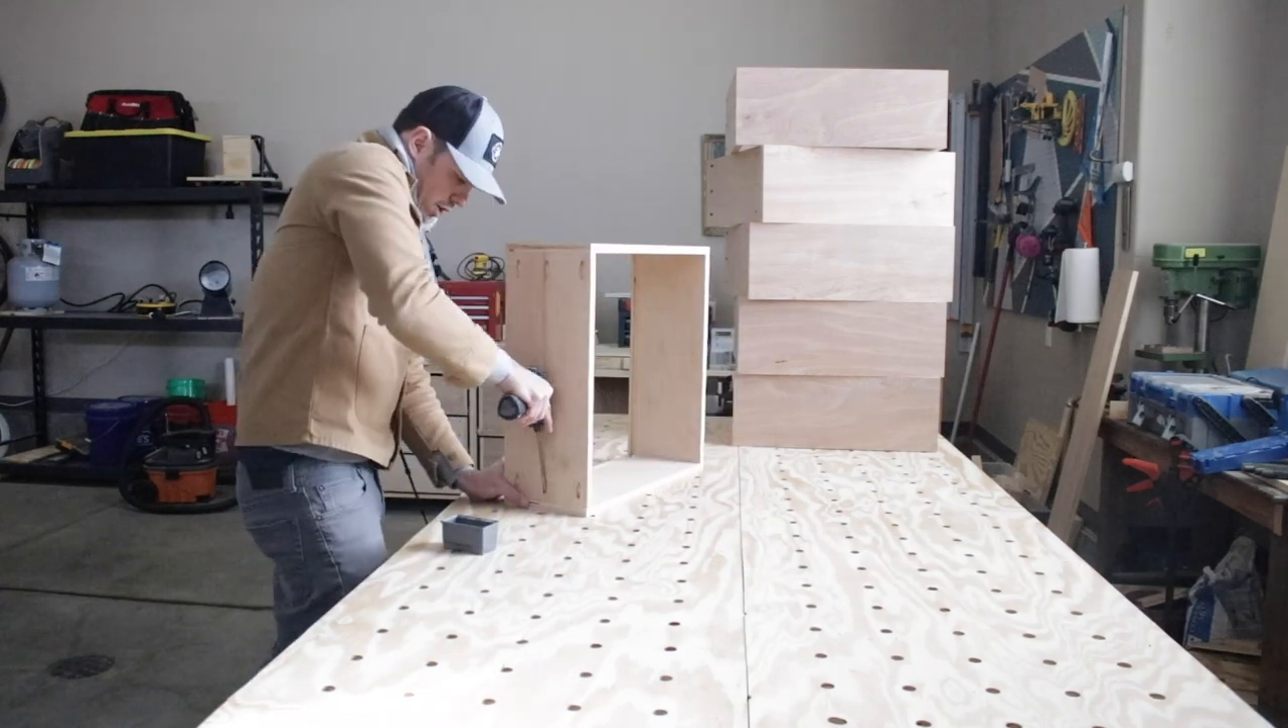I went ahead and assembled all of the drawer boxes together on this next round without the drawer bottoms.